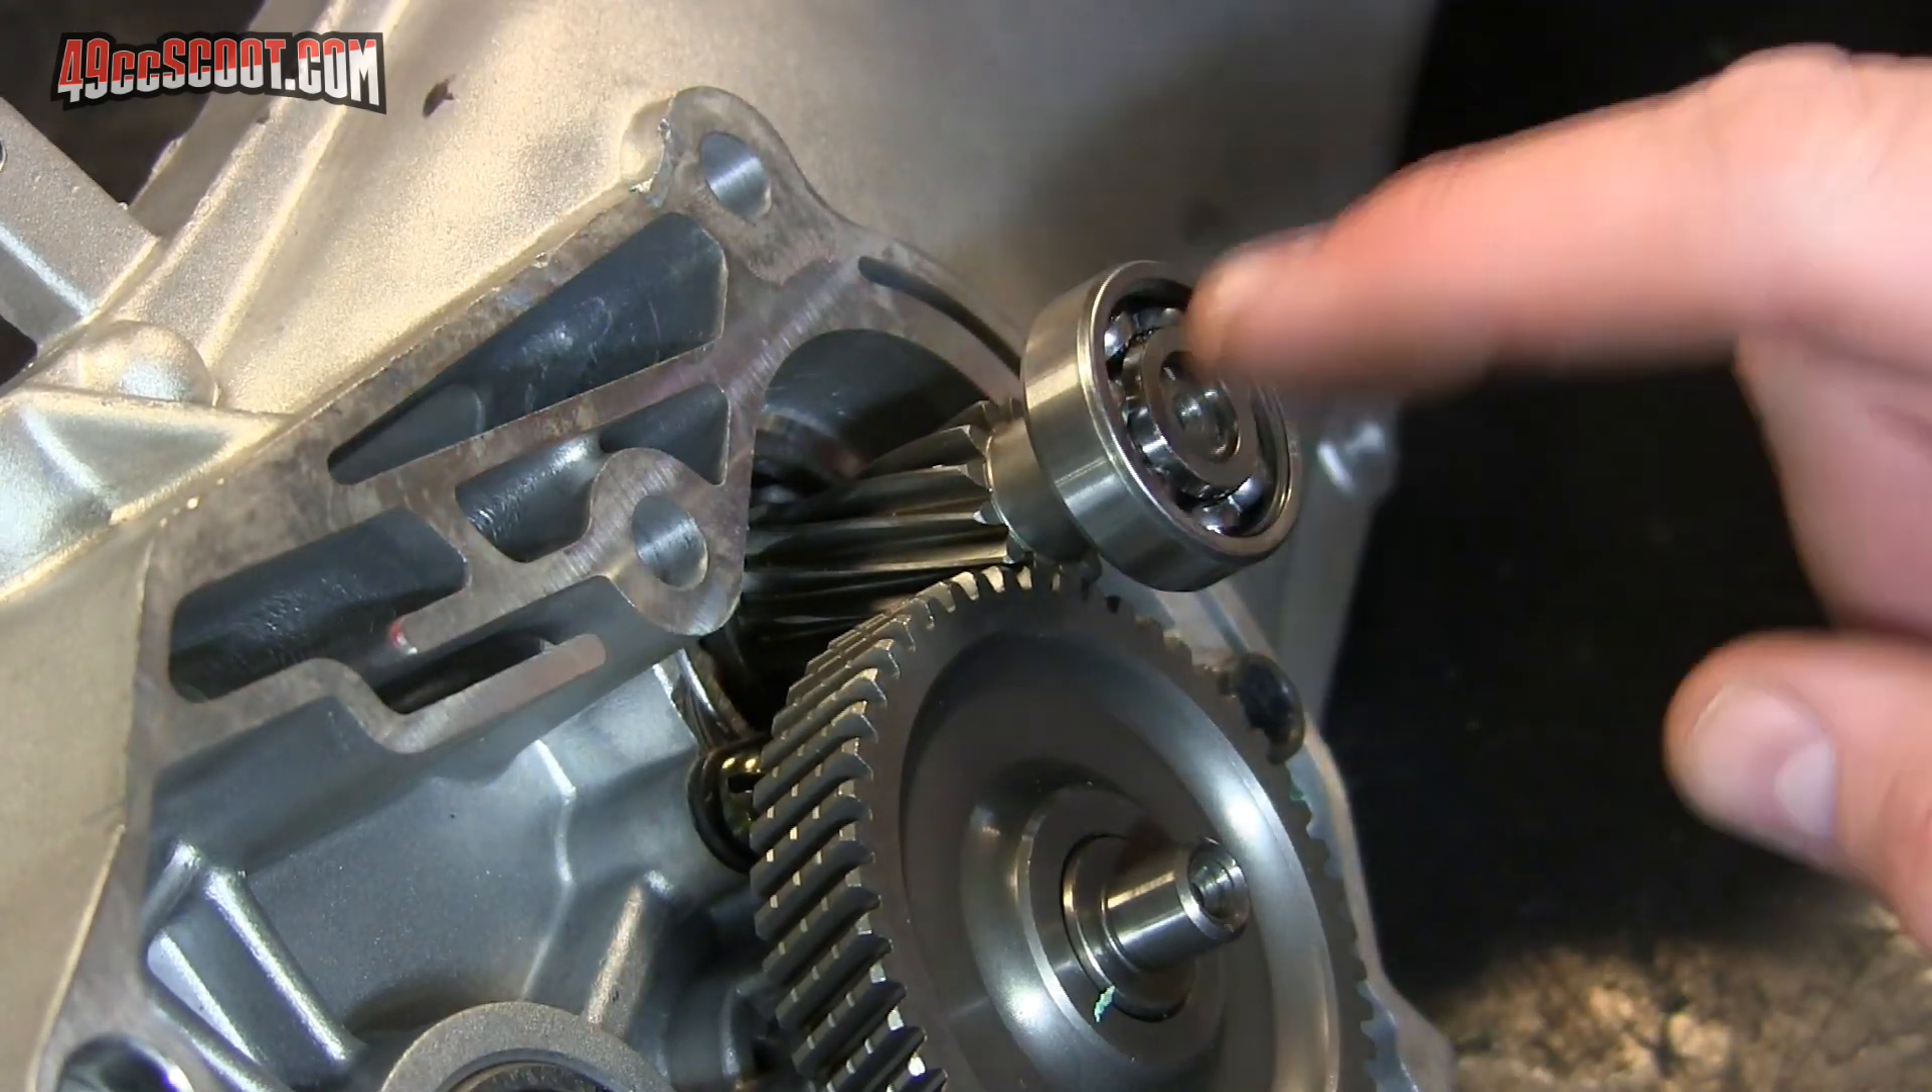You can see when I pulled this apart, the bearing actually stayed on this shaft instead of staying in the cover where it should be.